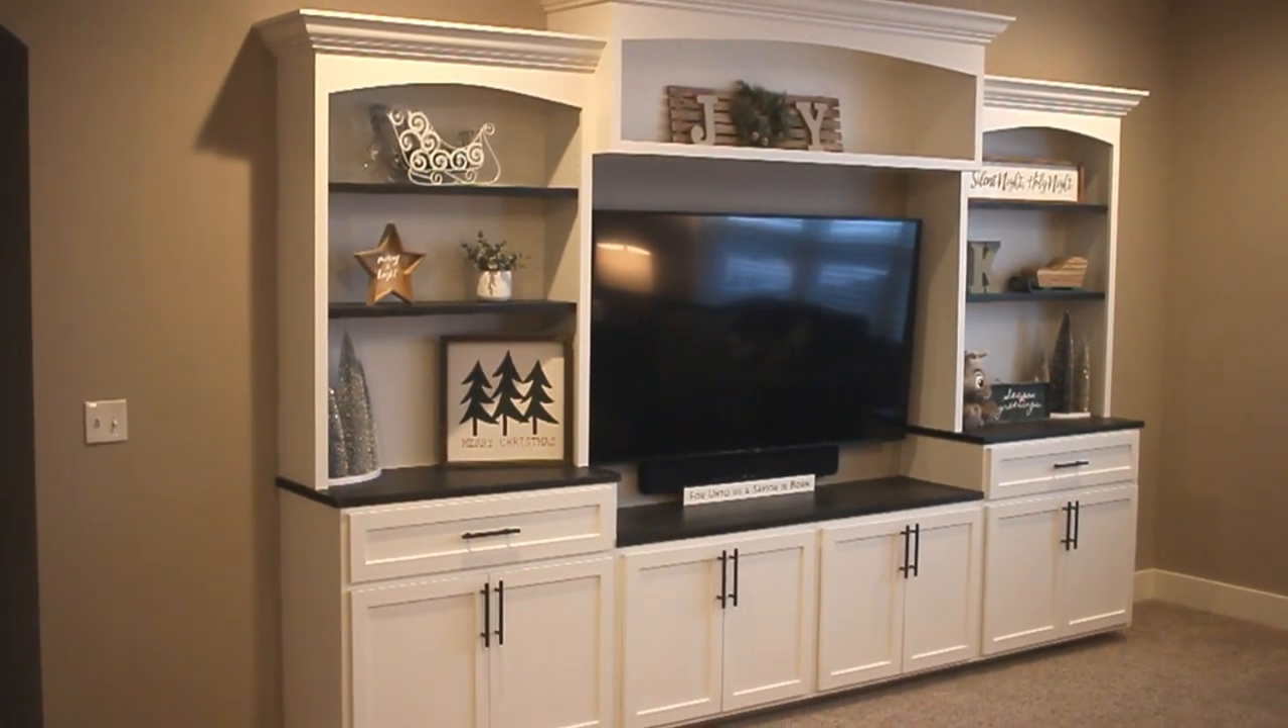Adding the cabinet hardware really did put the finishing touch onto this whole thing.